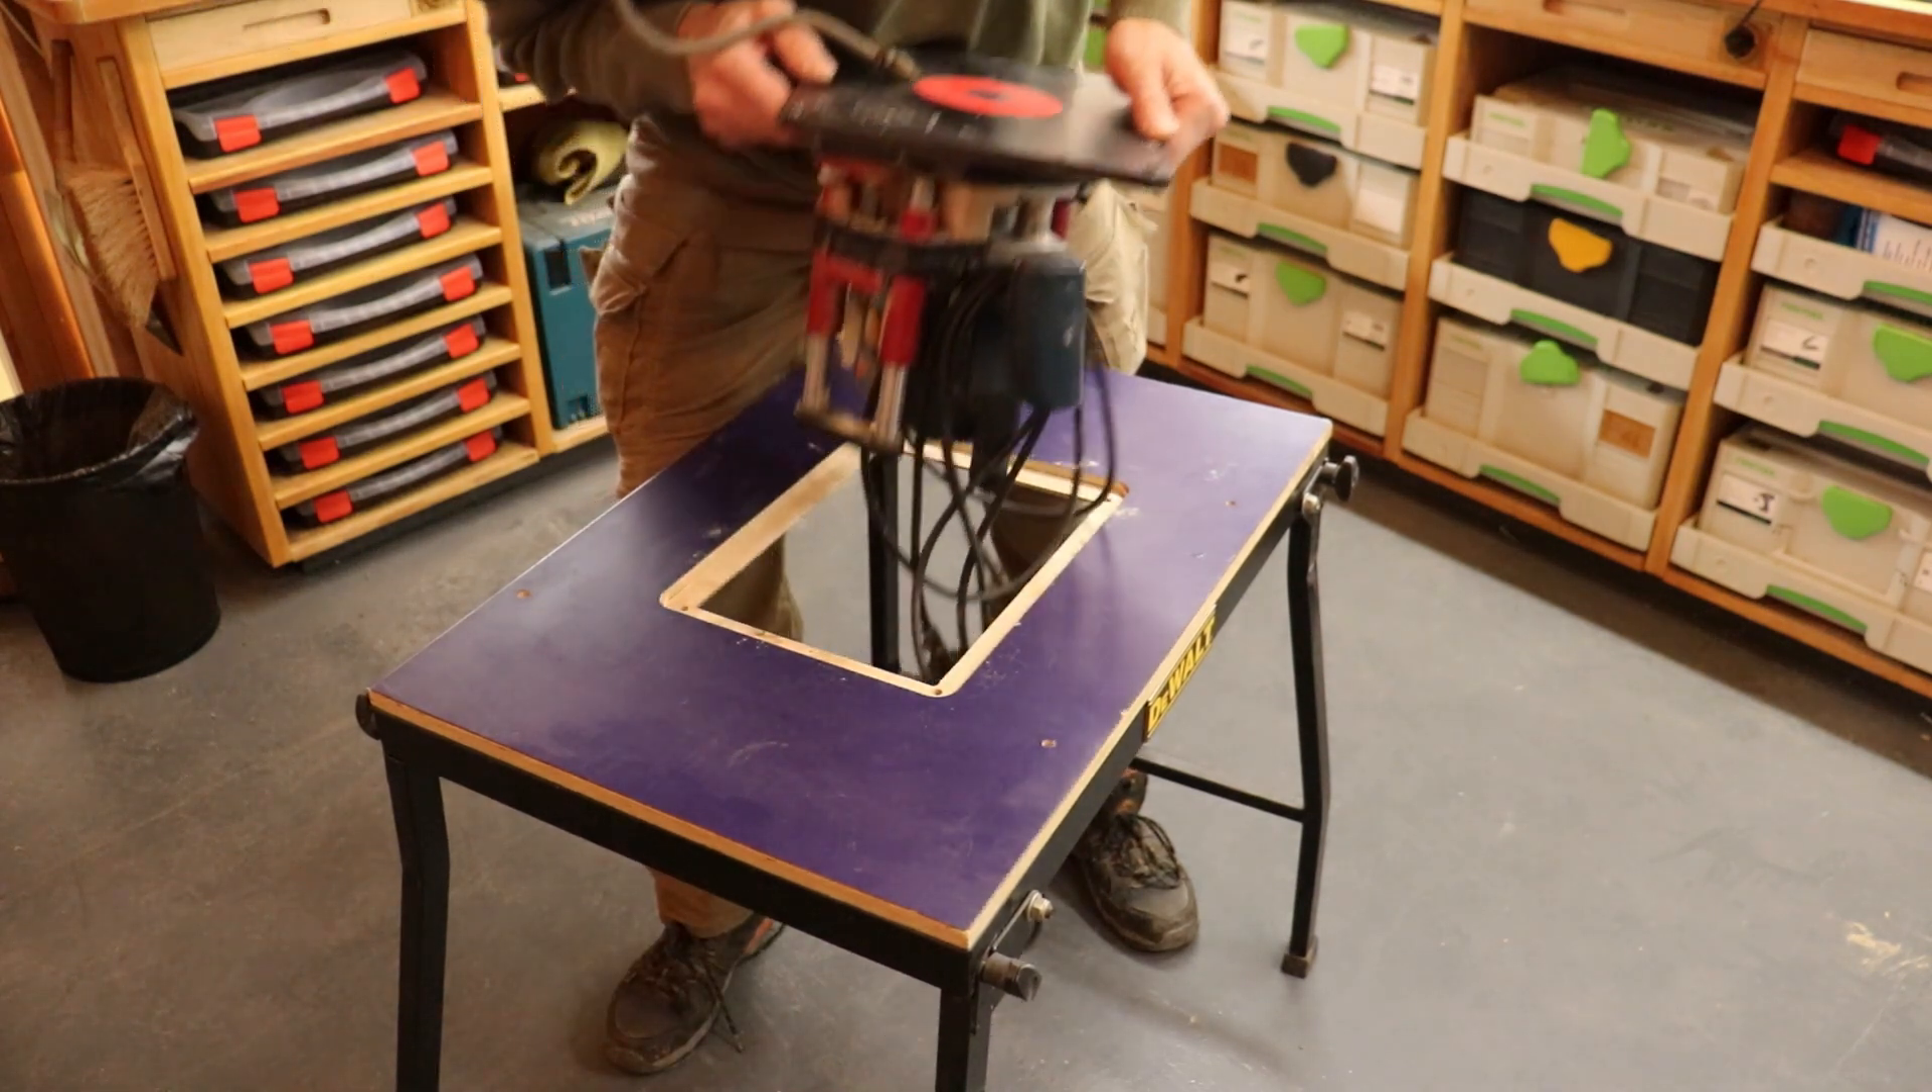I removed the router lift from the table in order to get the right dimensions for the CNC file.